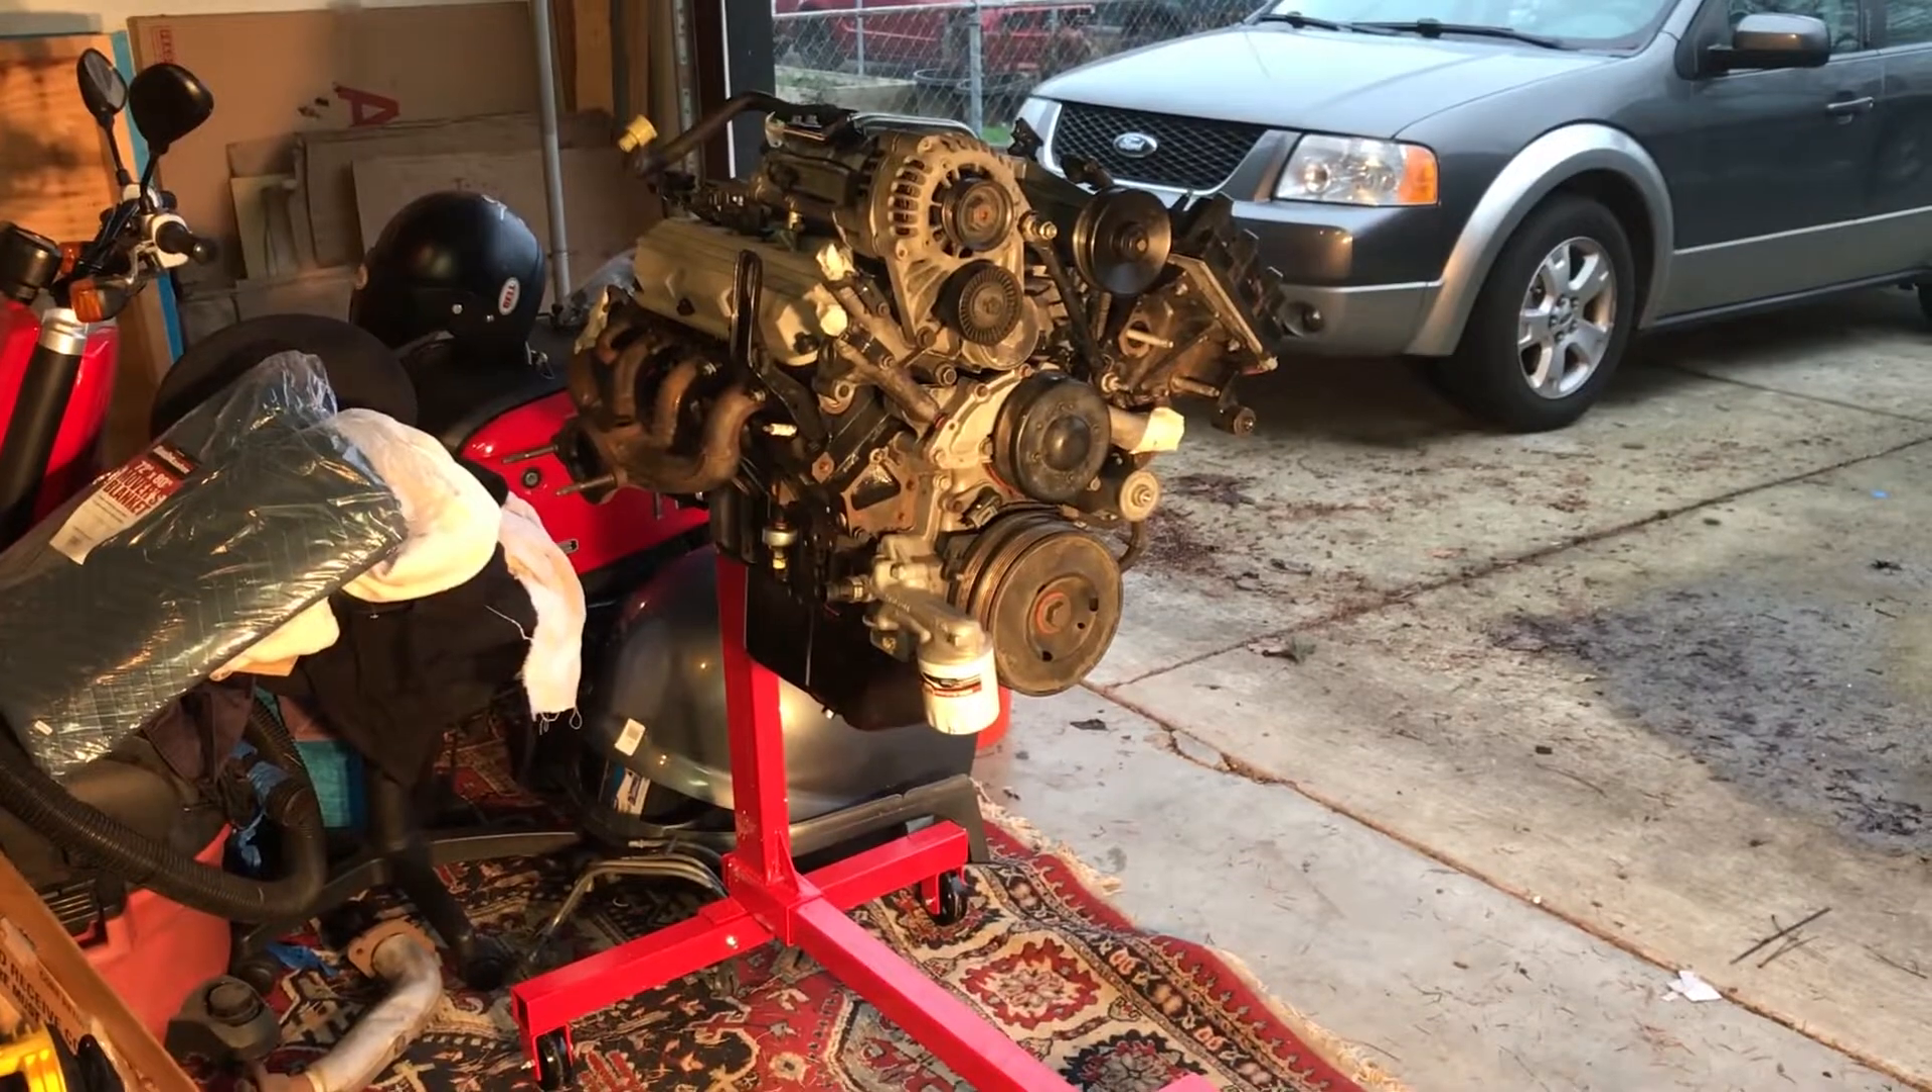All right guys we got the engine all set up on the stand so this is probably where it'll be sitting until we get all the parts that we're going to be putting into it.